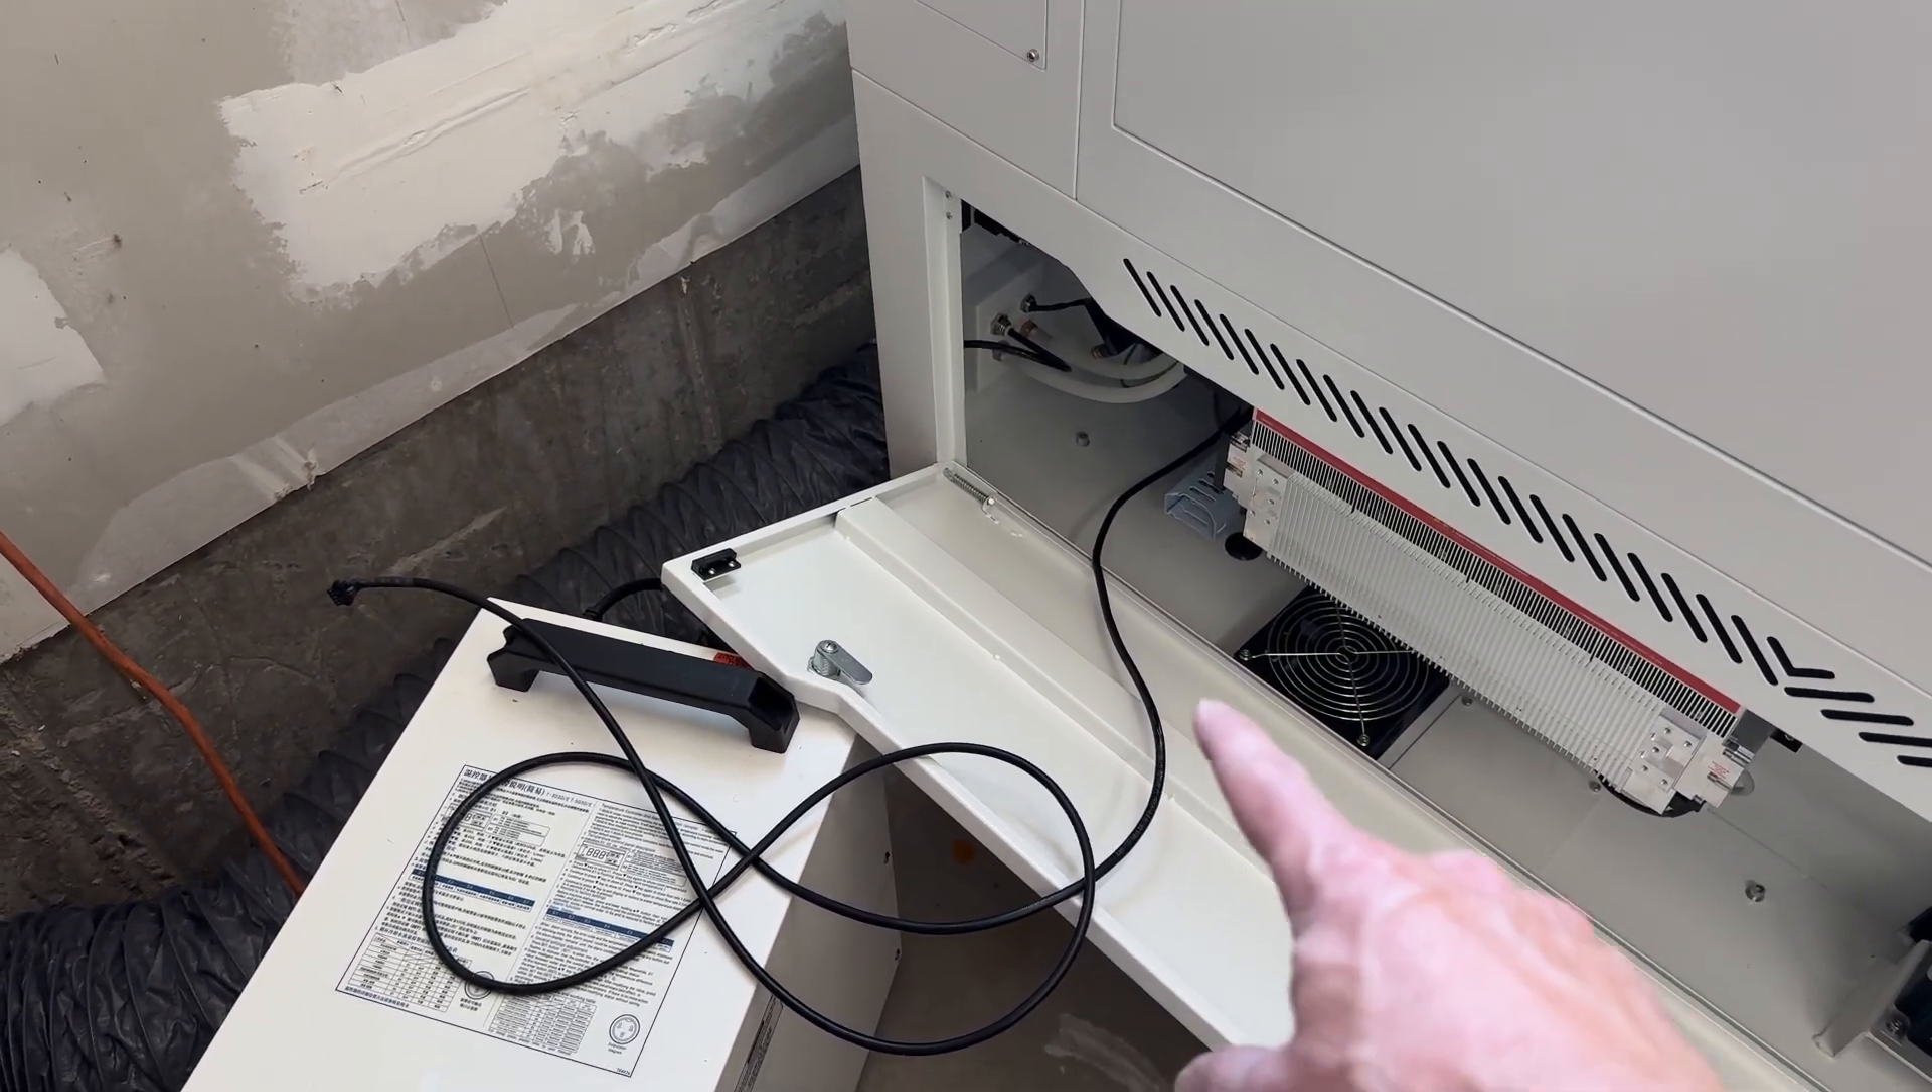So now here on the left hand side of the machine, we've got our cable pulled through.